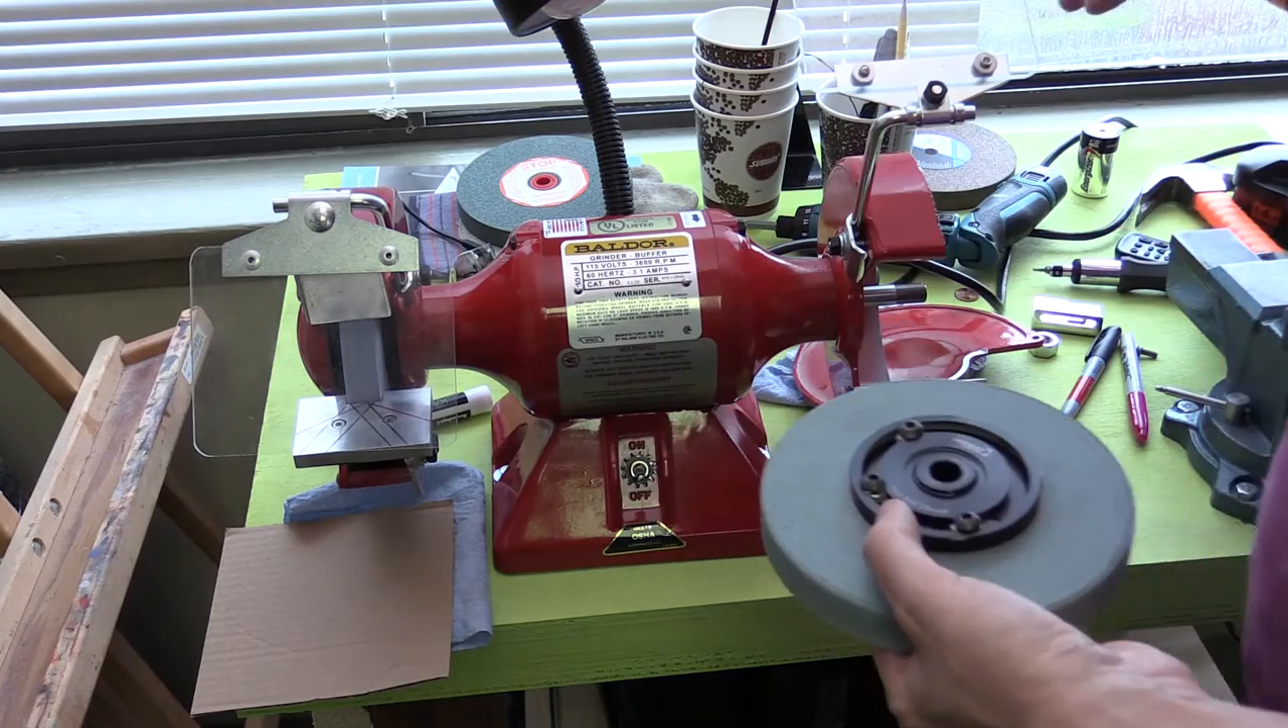So, this is where I have this wheel mounted inside the flange.